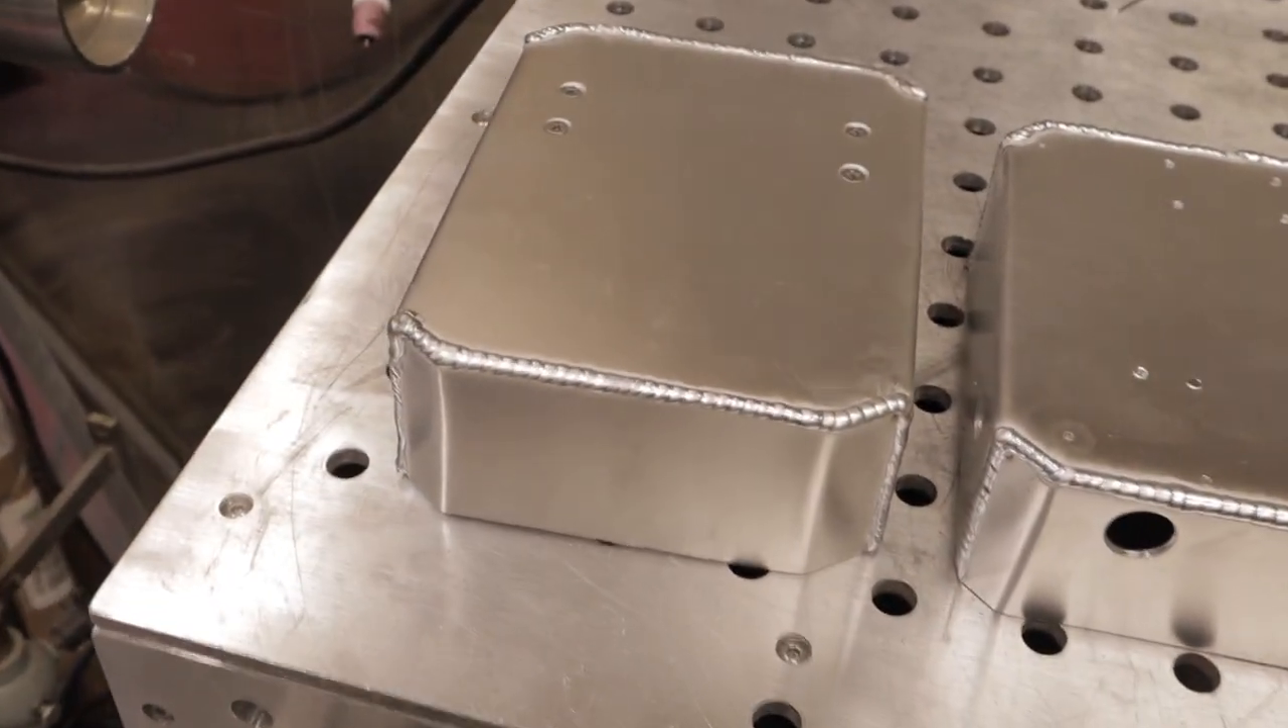I got all my plates welded on and now i'm ready to clean everything up.